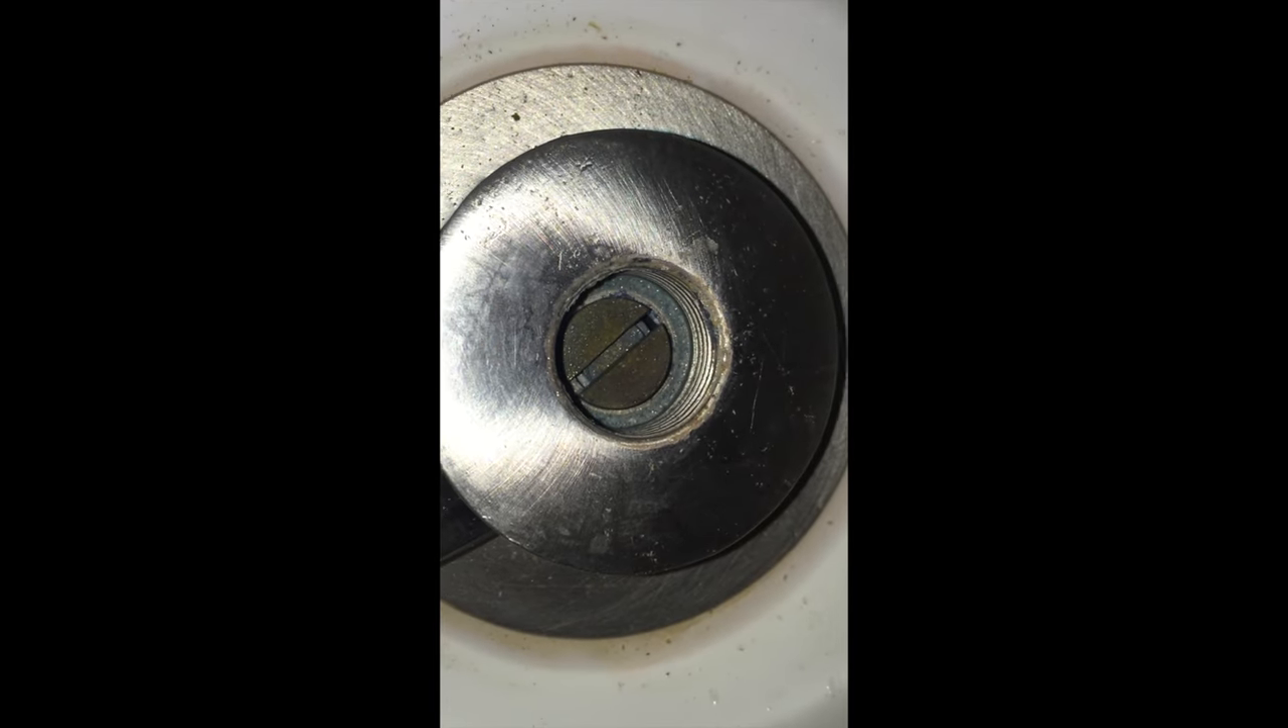And we can look down in there and see that there is a big flathead screw that we need to remove and this whole top piece will come off.